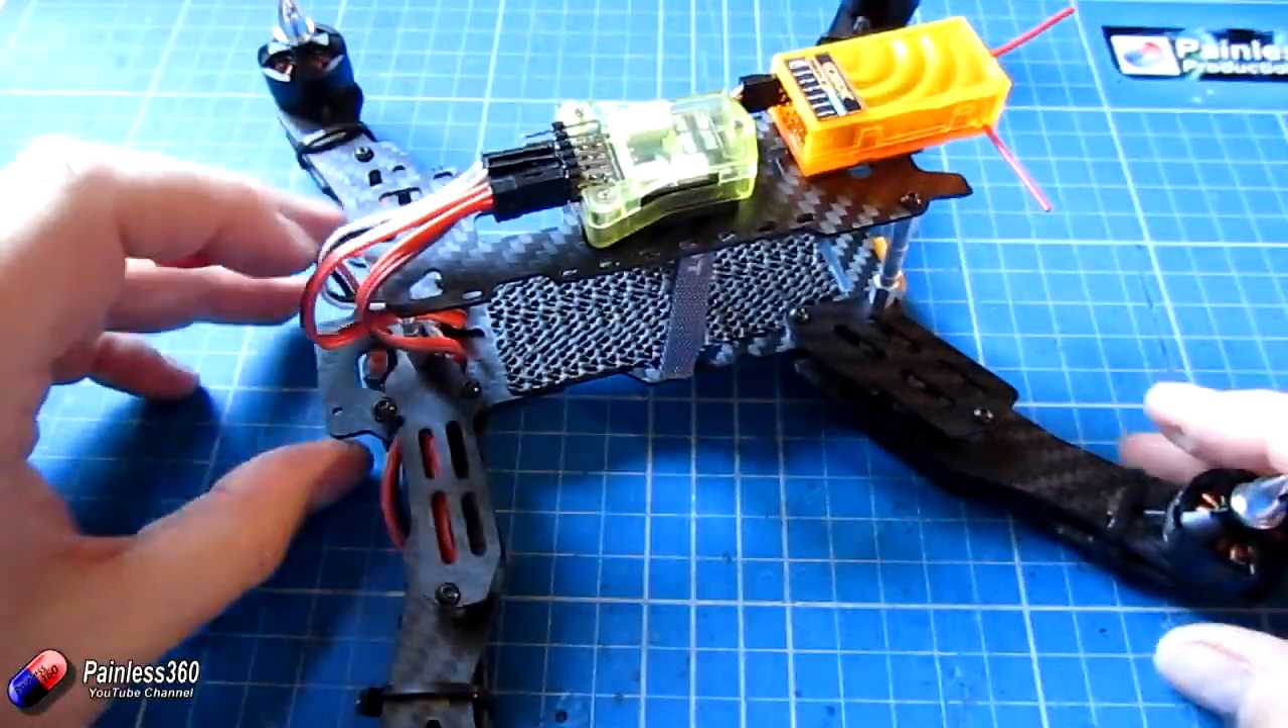So now we're starting to look like a quadcopter. We have all the connections made up here.